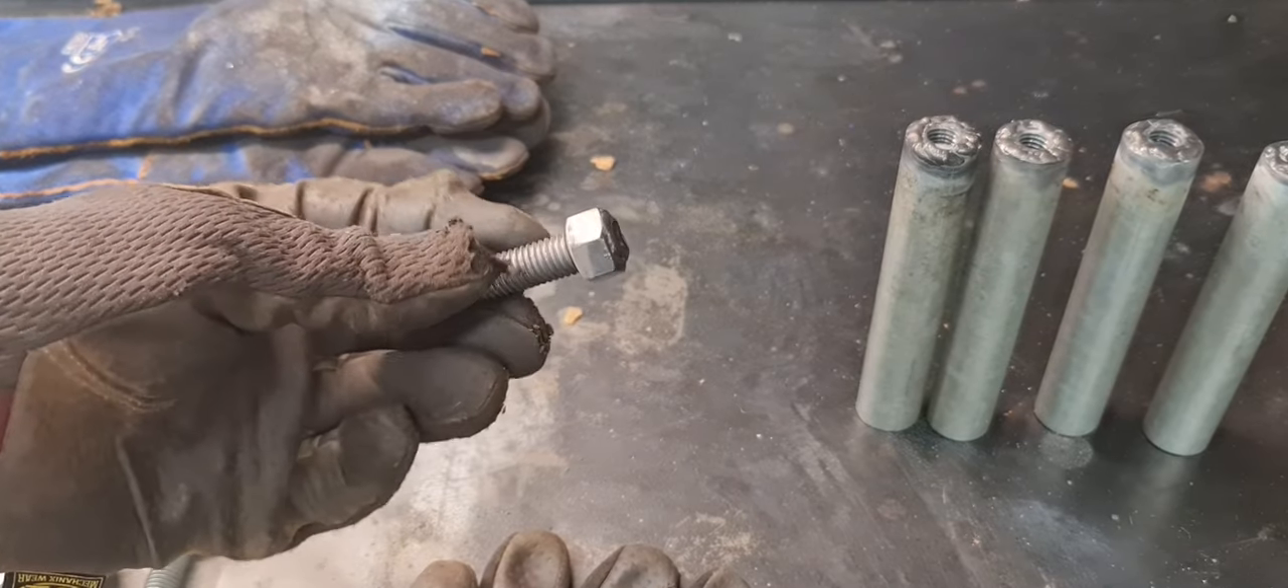I've just welded up, um, the nuts onto the end of some threaded rod.